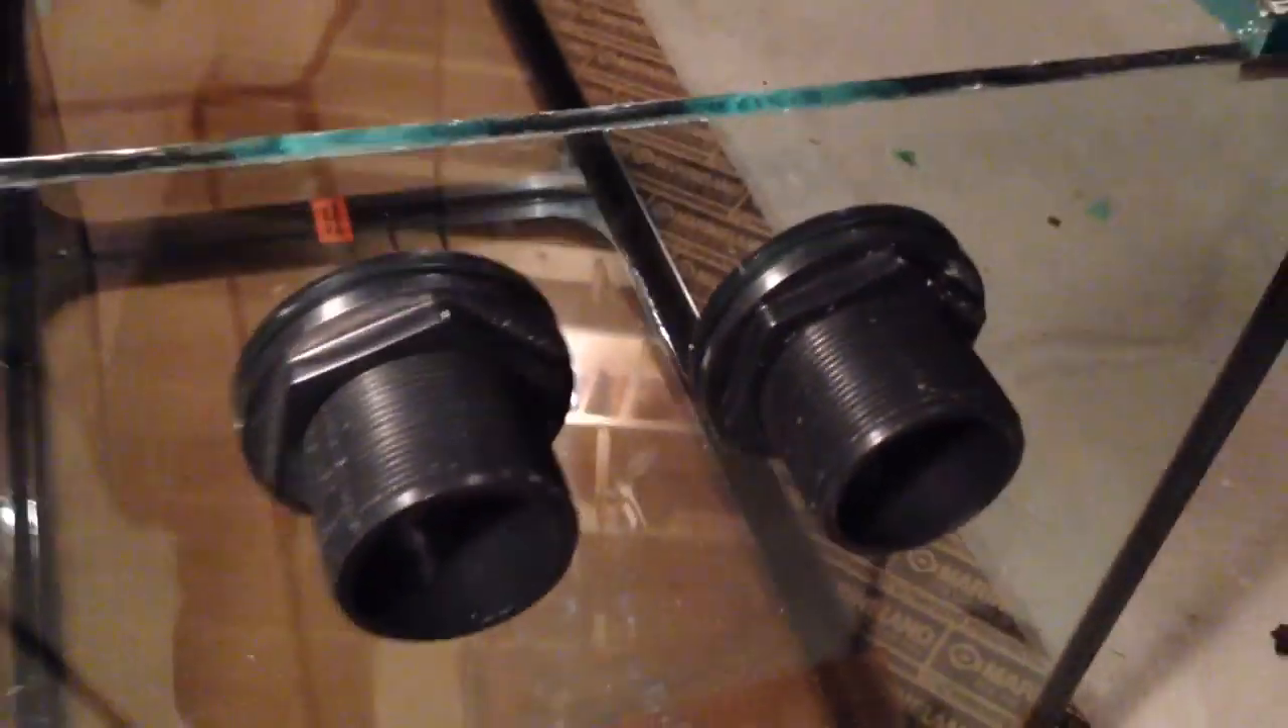So we got the bulkheads installed right here.